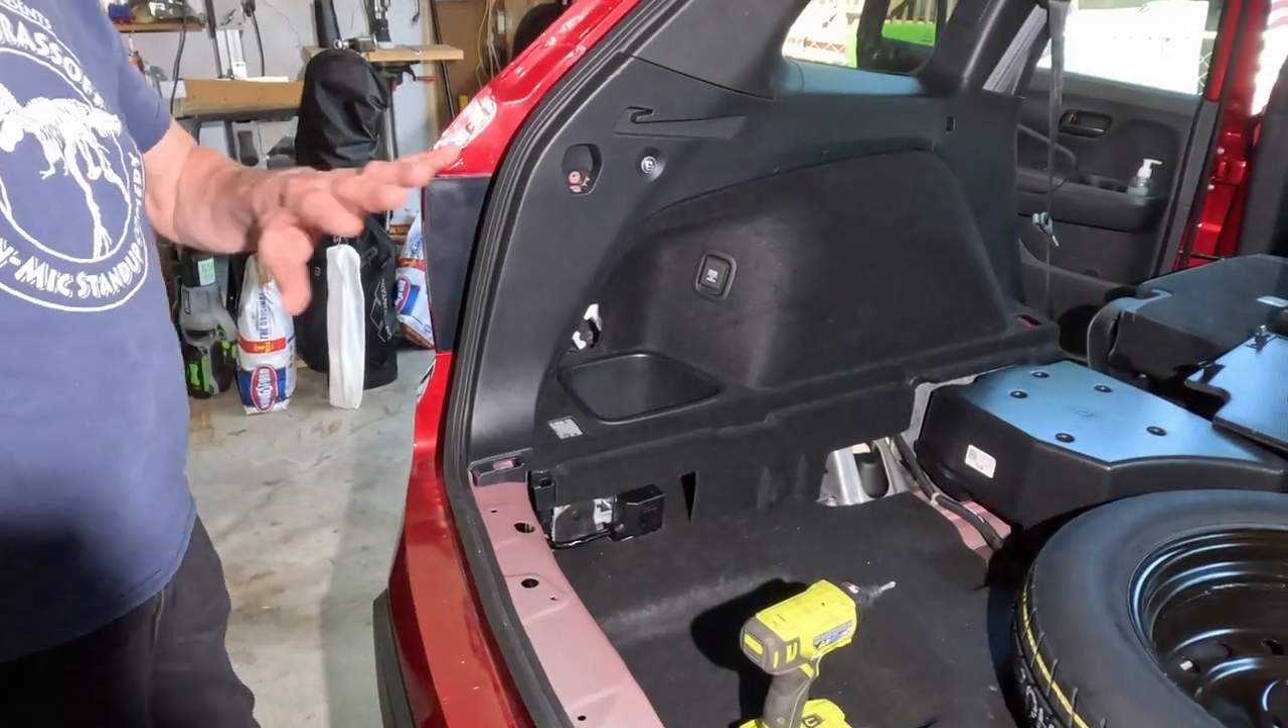Okay well we put the side panel back in here um just pretty much the opposite of the way it came out.